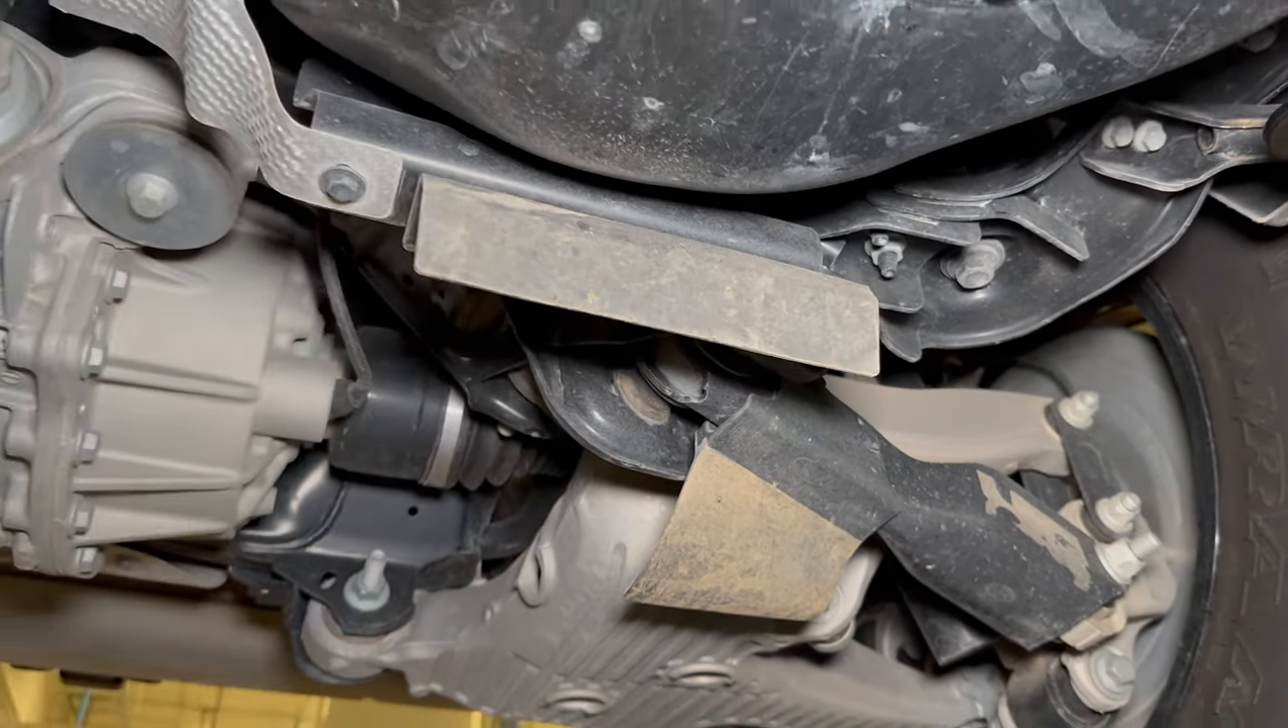Here in the back, I did leave these rubber flaps in place for now.